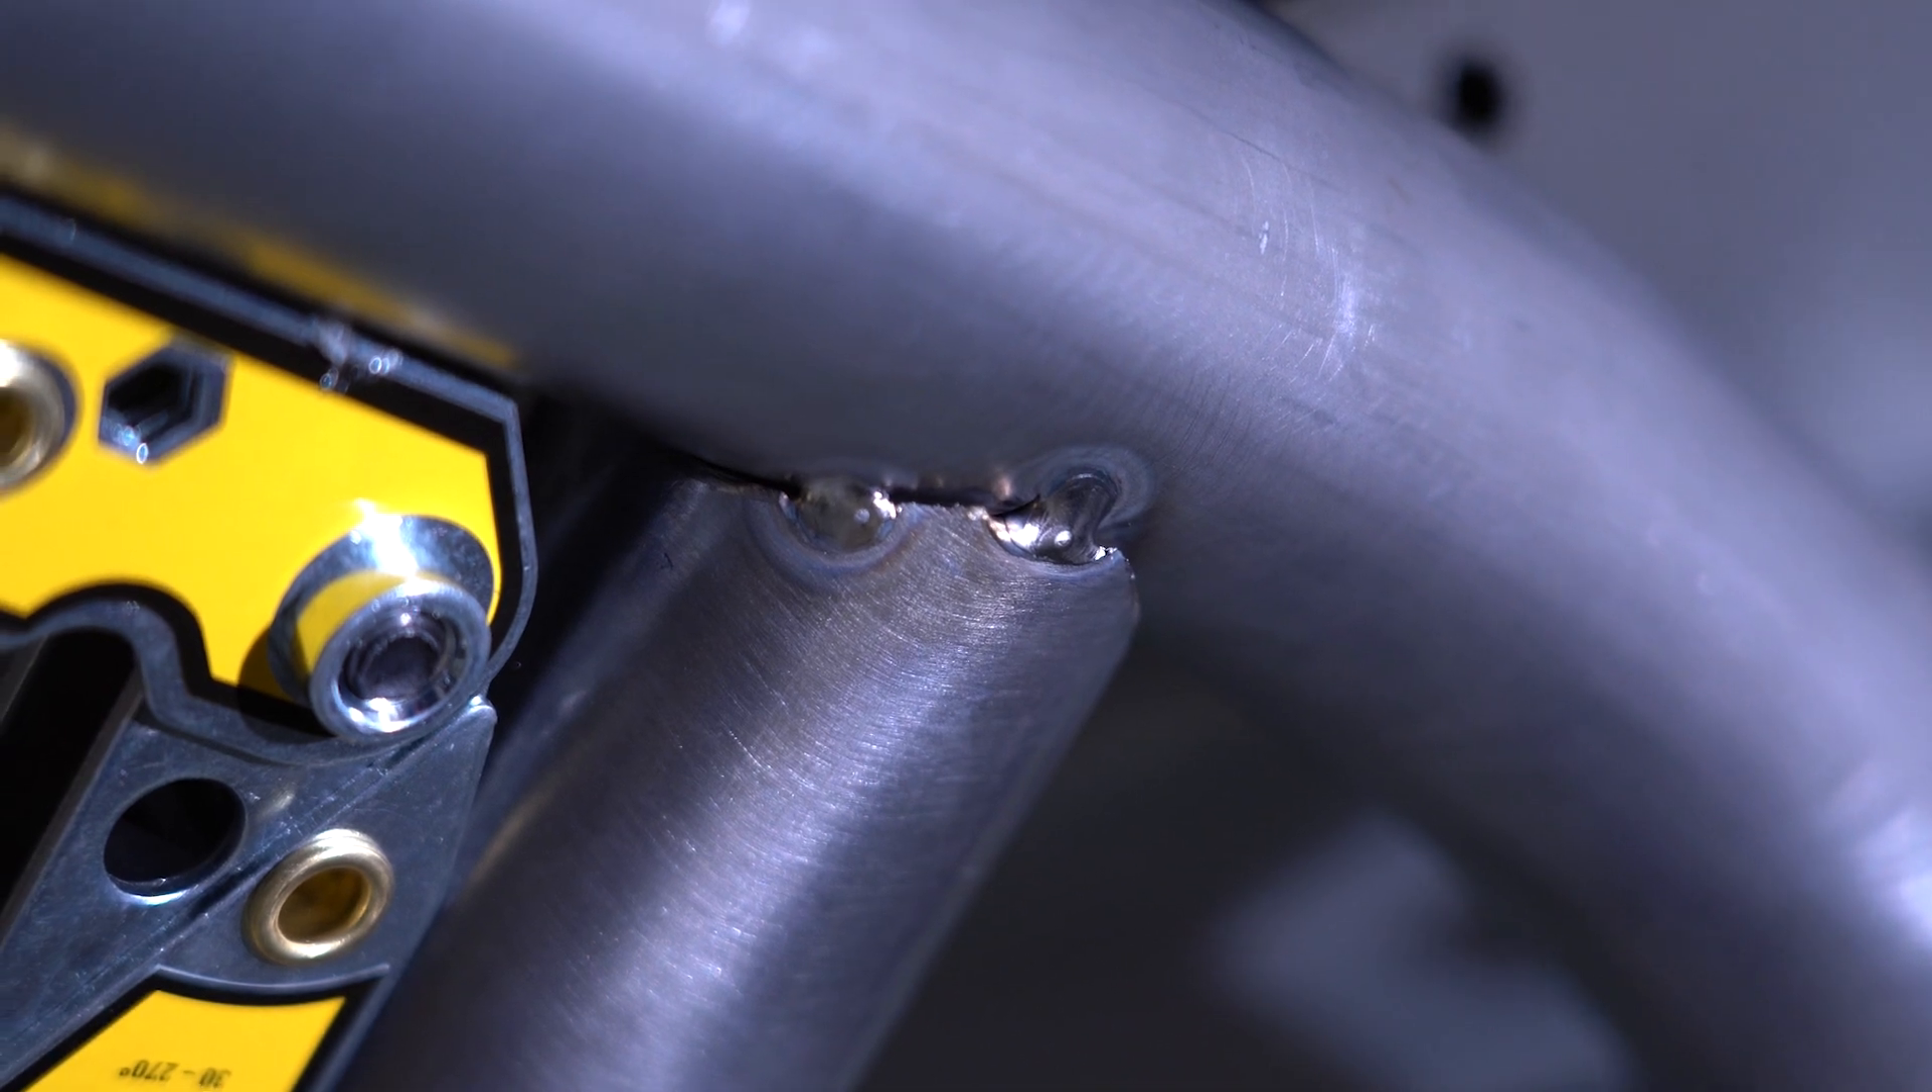So currently we have the backstays tack welded in place. I ran a little bit of weld bead on them and they're rock solid so we're ready to drop the hoop down.